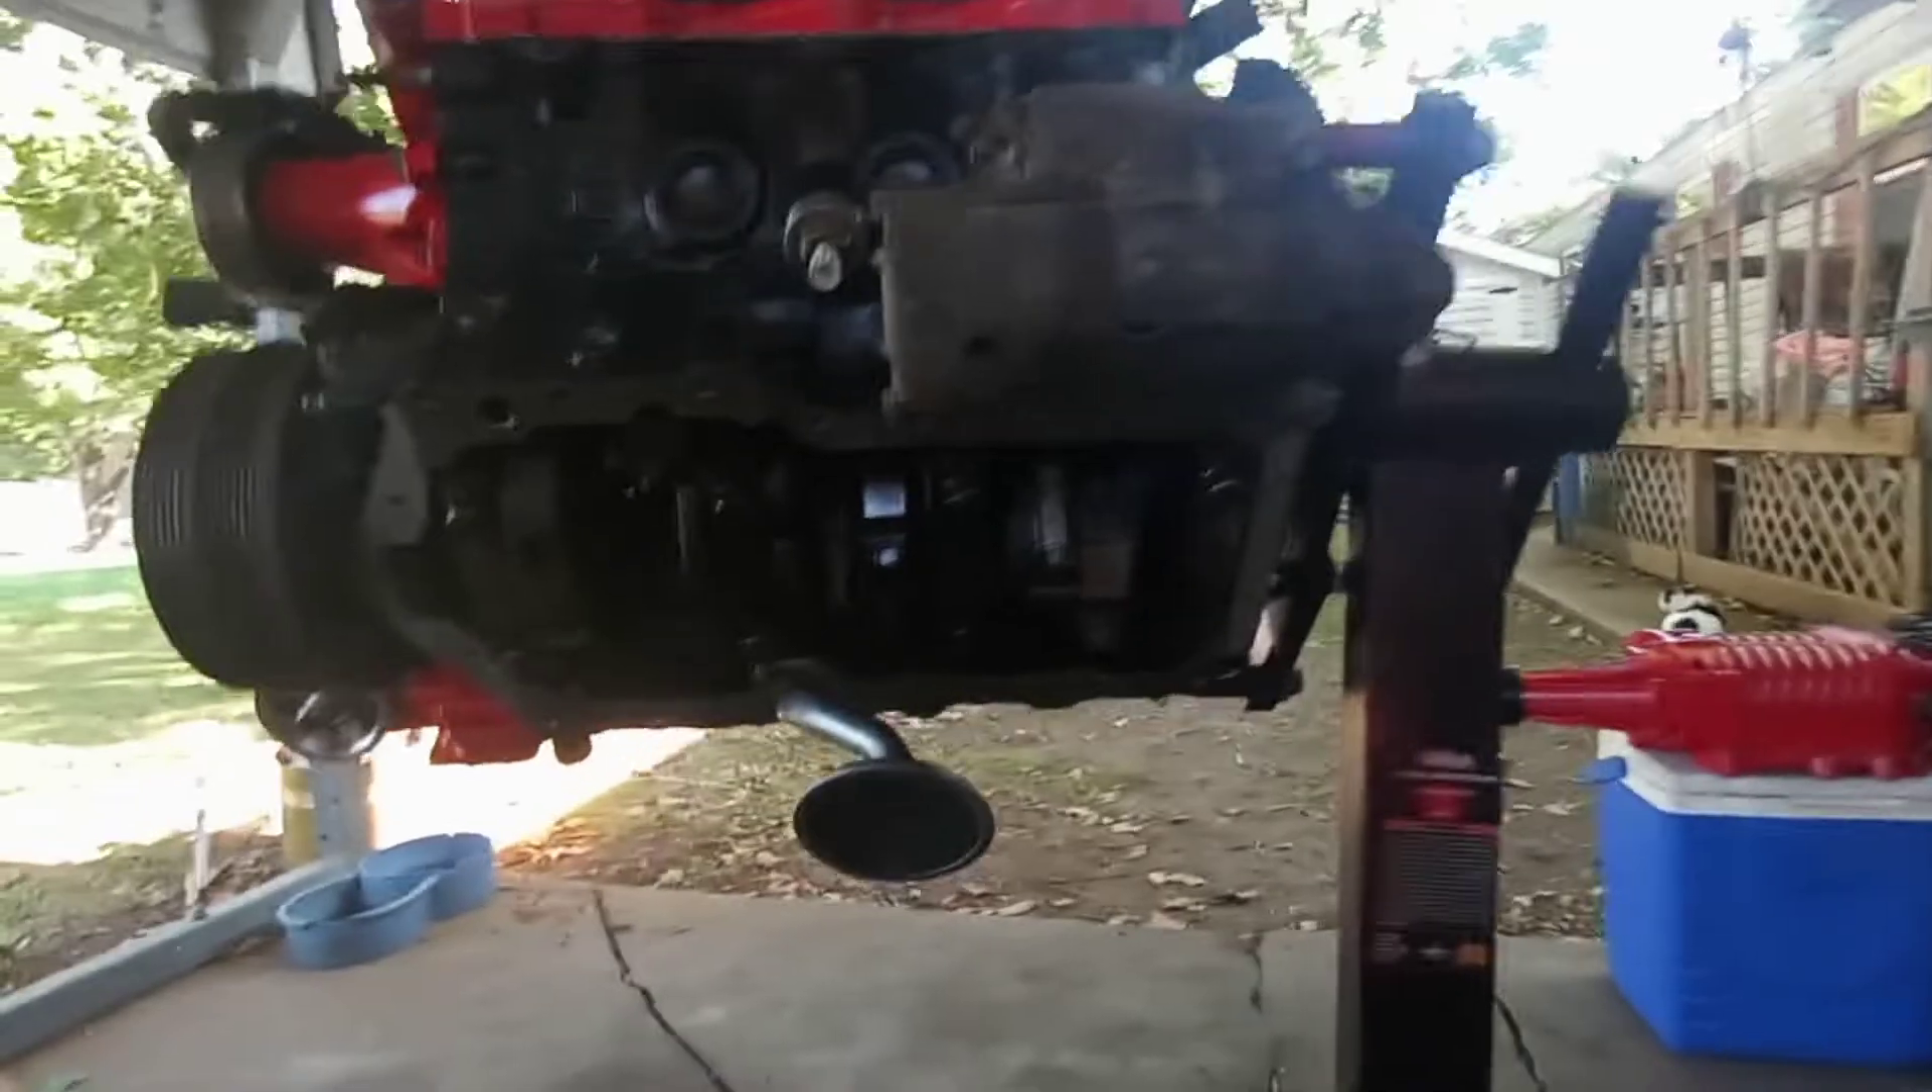I still got to pull this pickup tube and And uh Get this thing together.